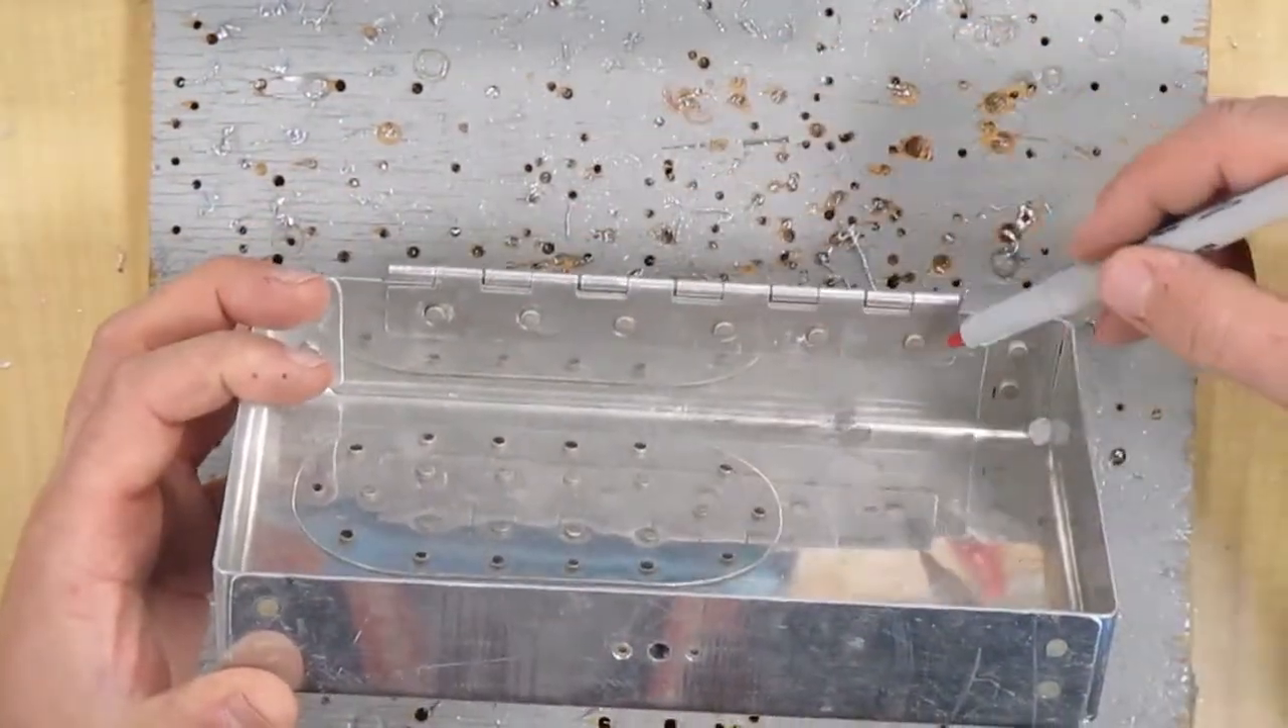Notice how the hinge is installed on the inside.